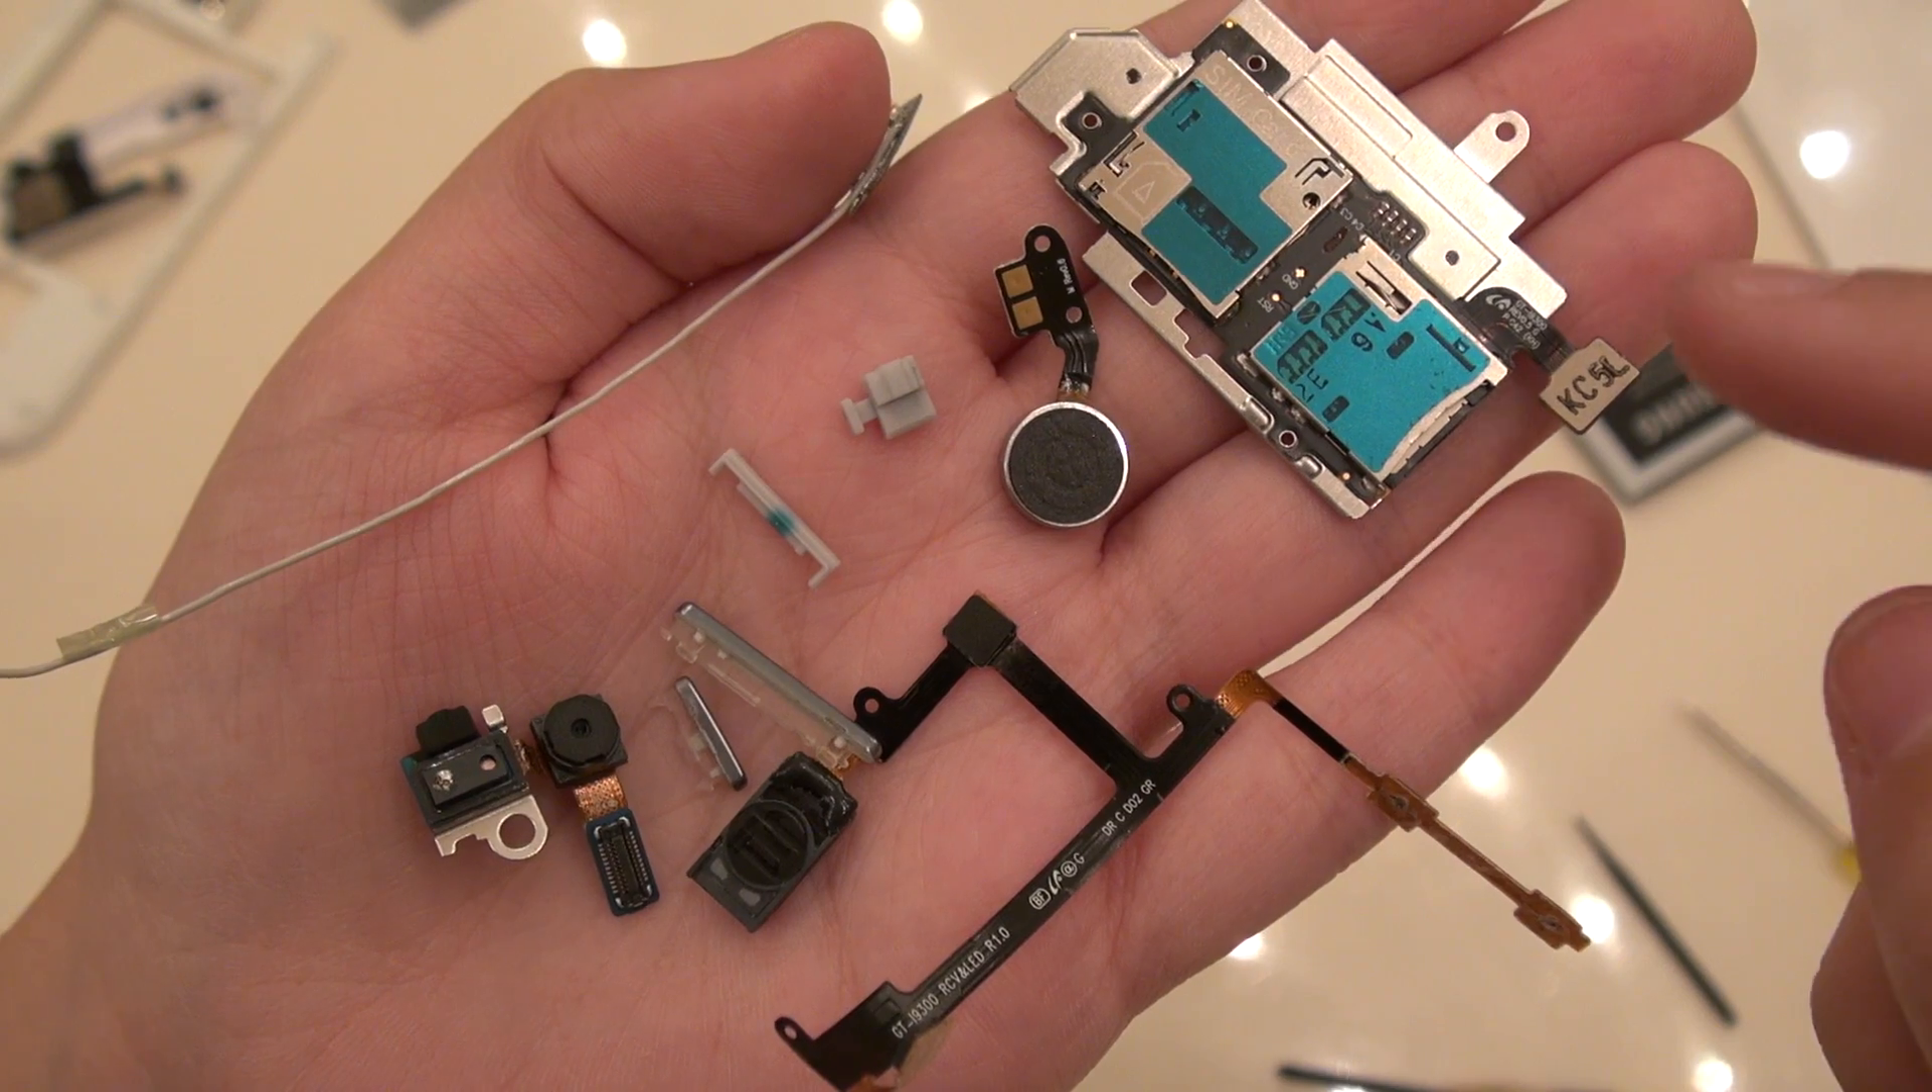So here are all the important pieces that I have taken out.